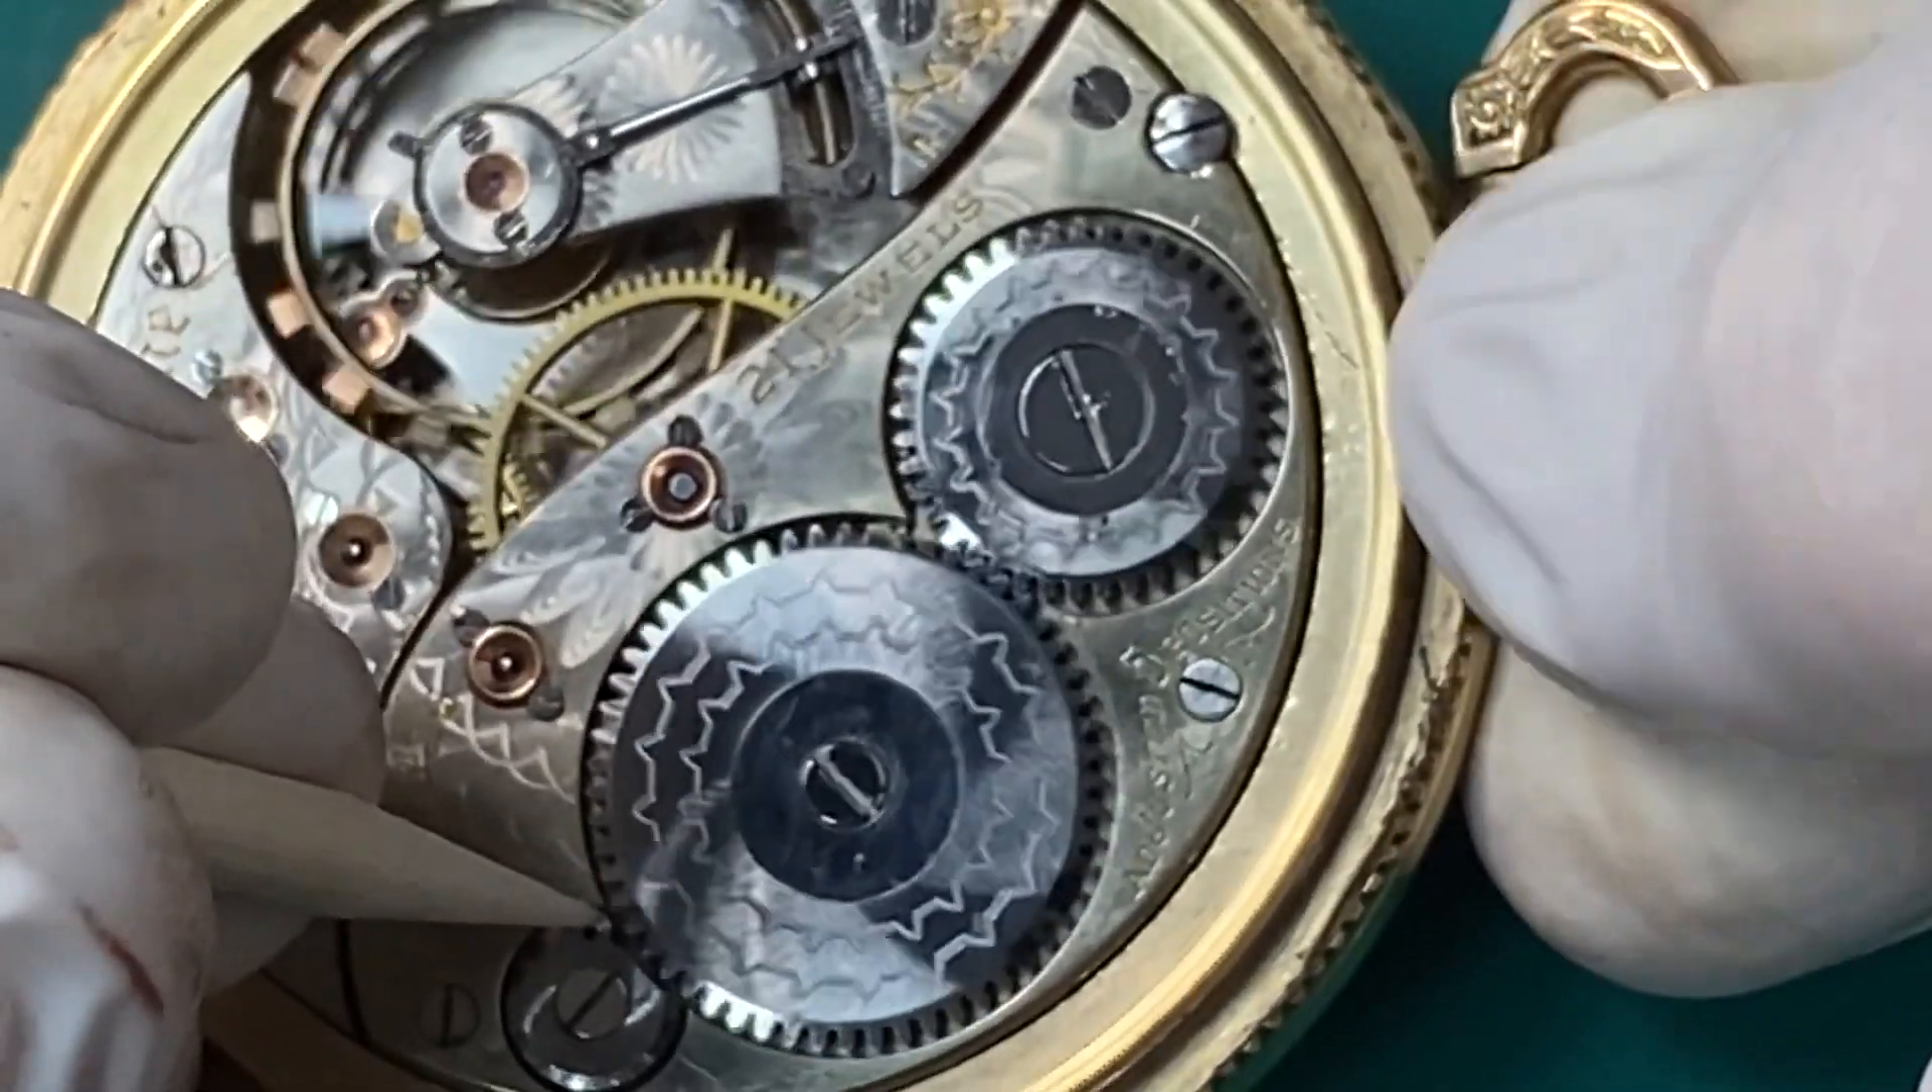And this is a 21-jewel railroad-grade Elgin Father Time made in 1911. Now we have the back cover off.